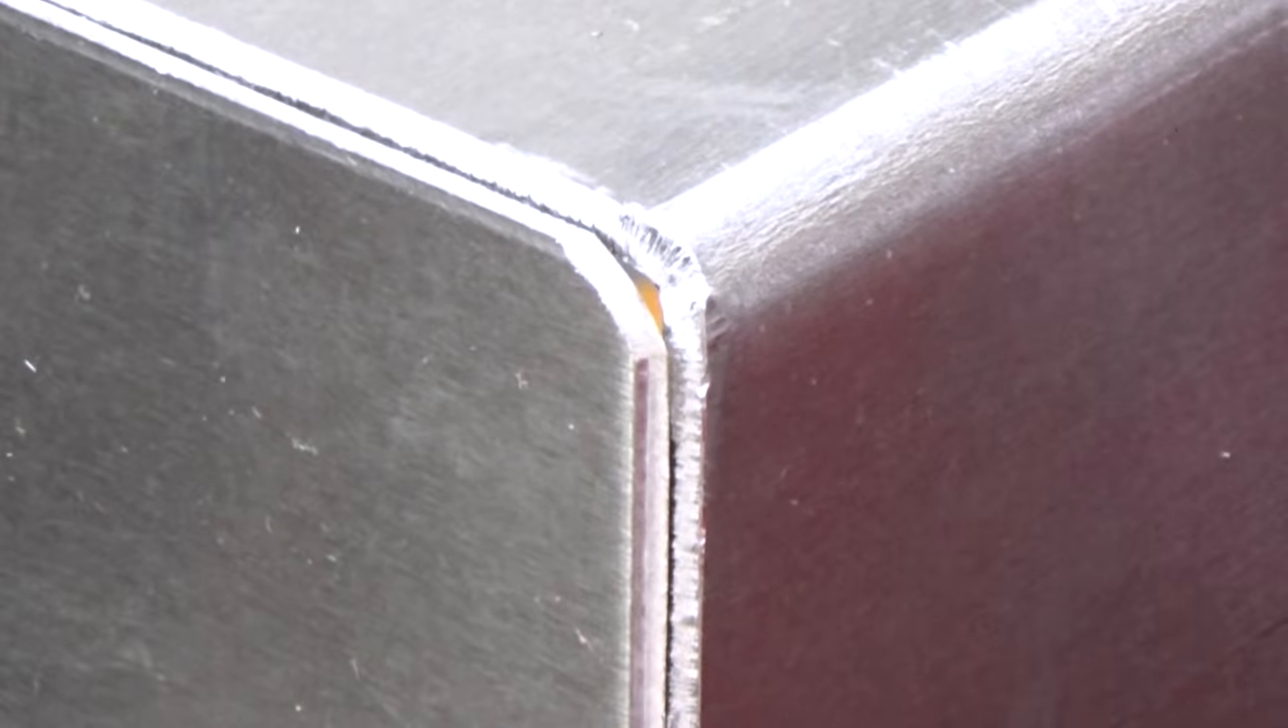This is the type fitment I'm looking for on the weld joints. I'm not fully overlapping the side pieces.